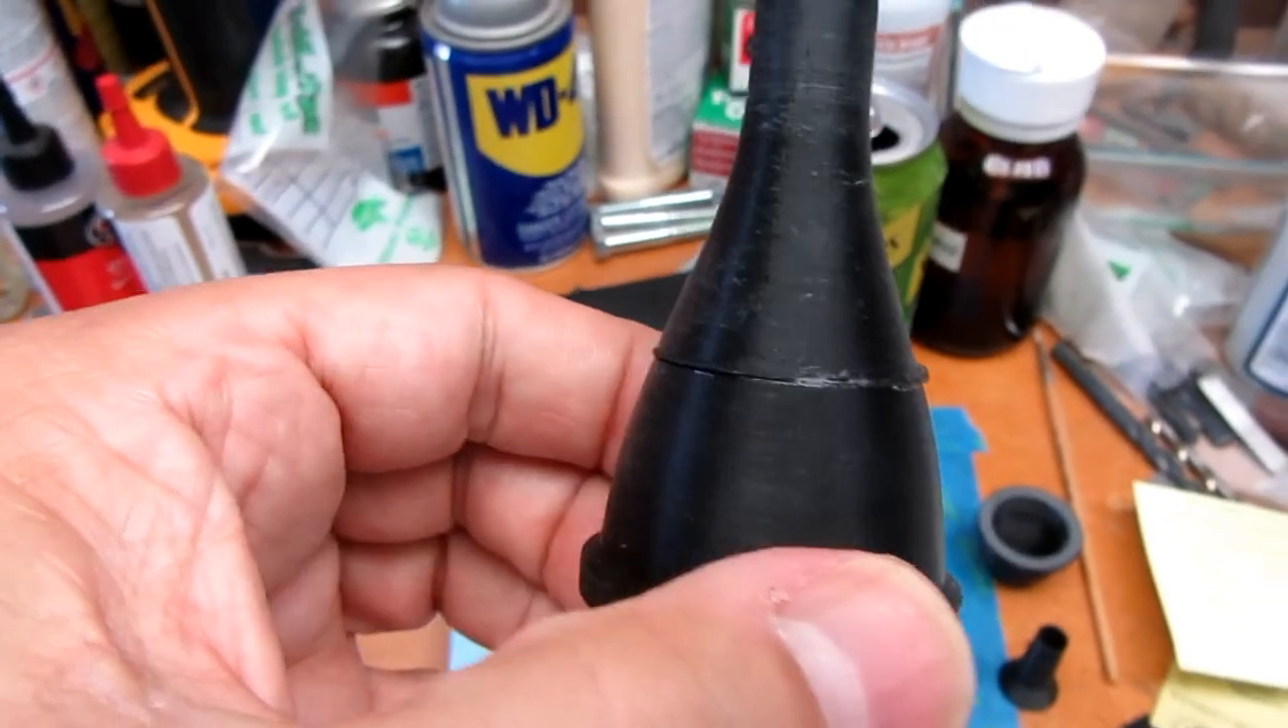And there are the two parts pushed together.